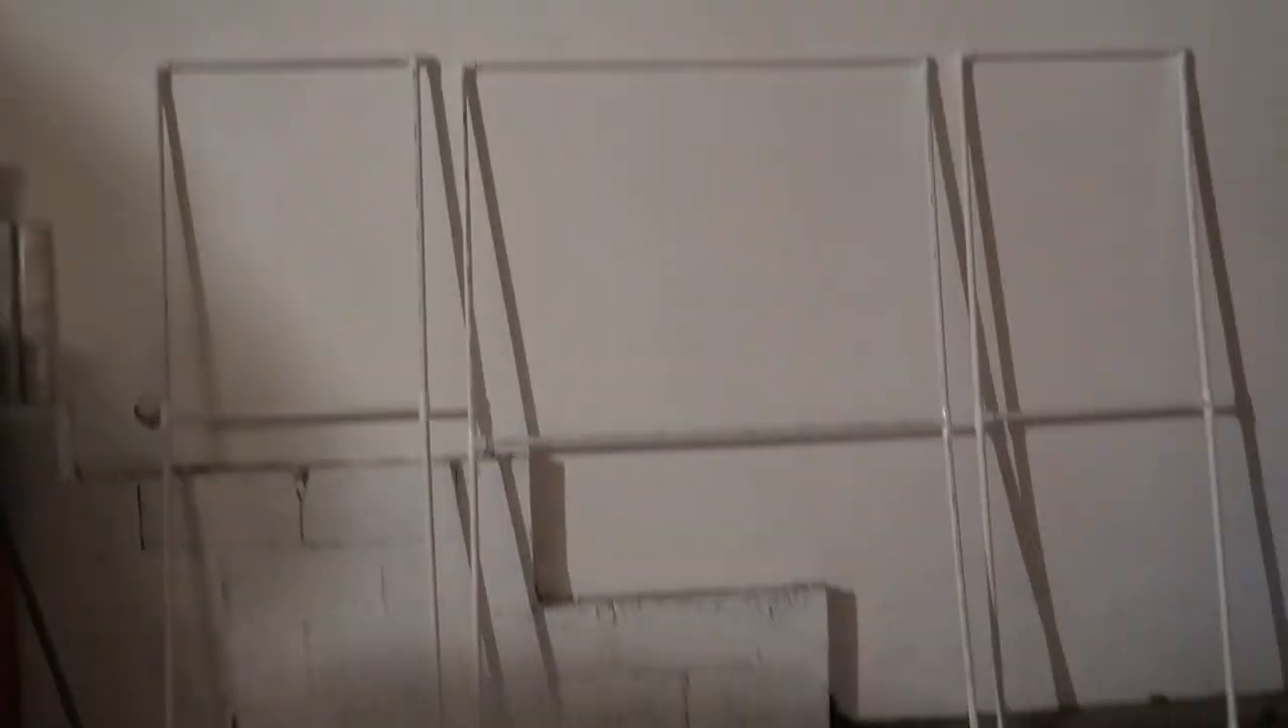Now we have all the frames officially set up.